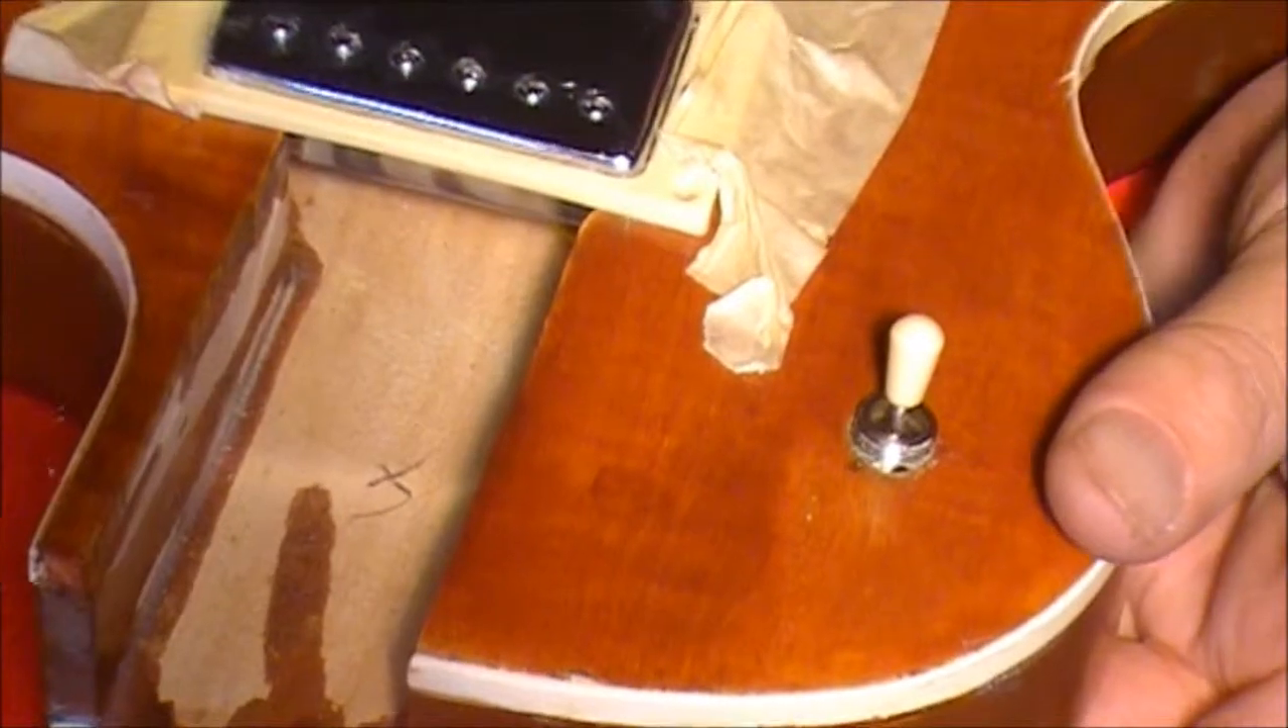There's the three-way switch. It's been pulled through.